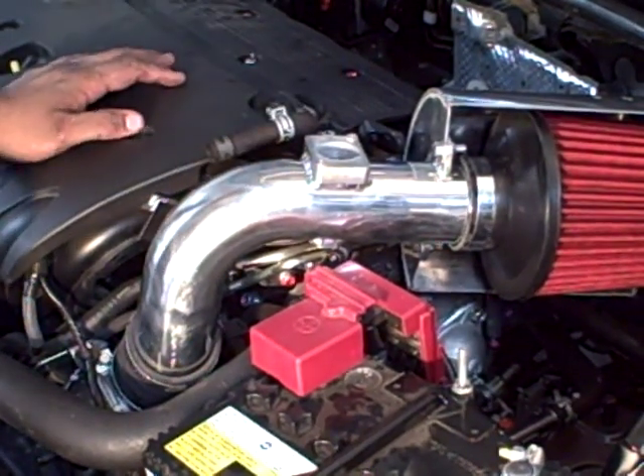On our intake we've already installed the heat shield as well as the filter which you can do outside the car.